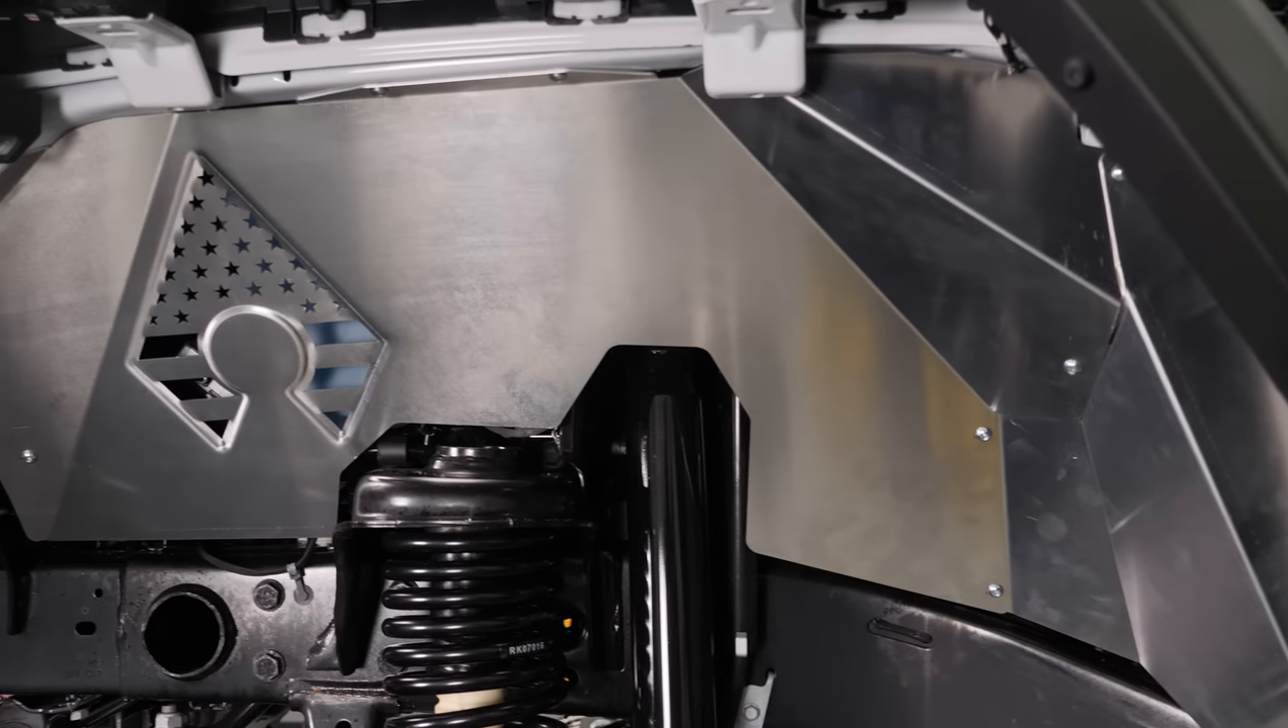Now that we're all finished up with the front inner fender wells let's do the back ones.